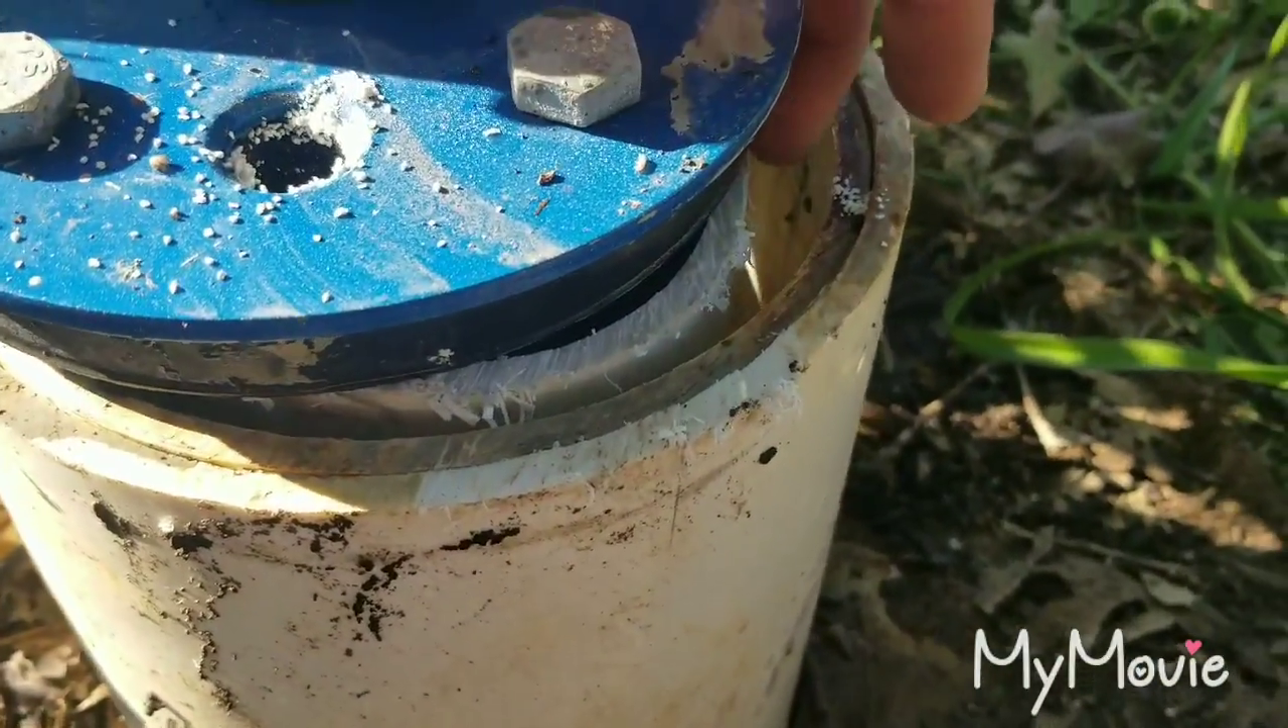Now if you take notice this well seal is not sitting down flush.